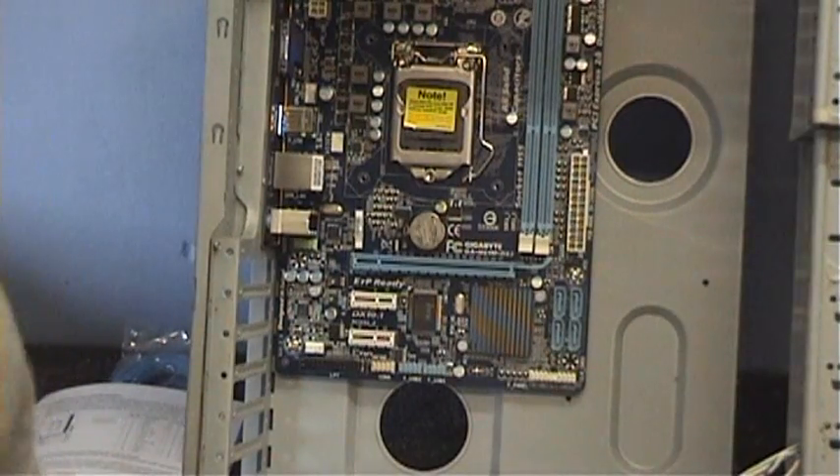That's the motherboard in now.